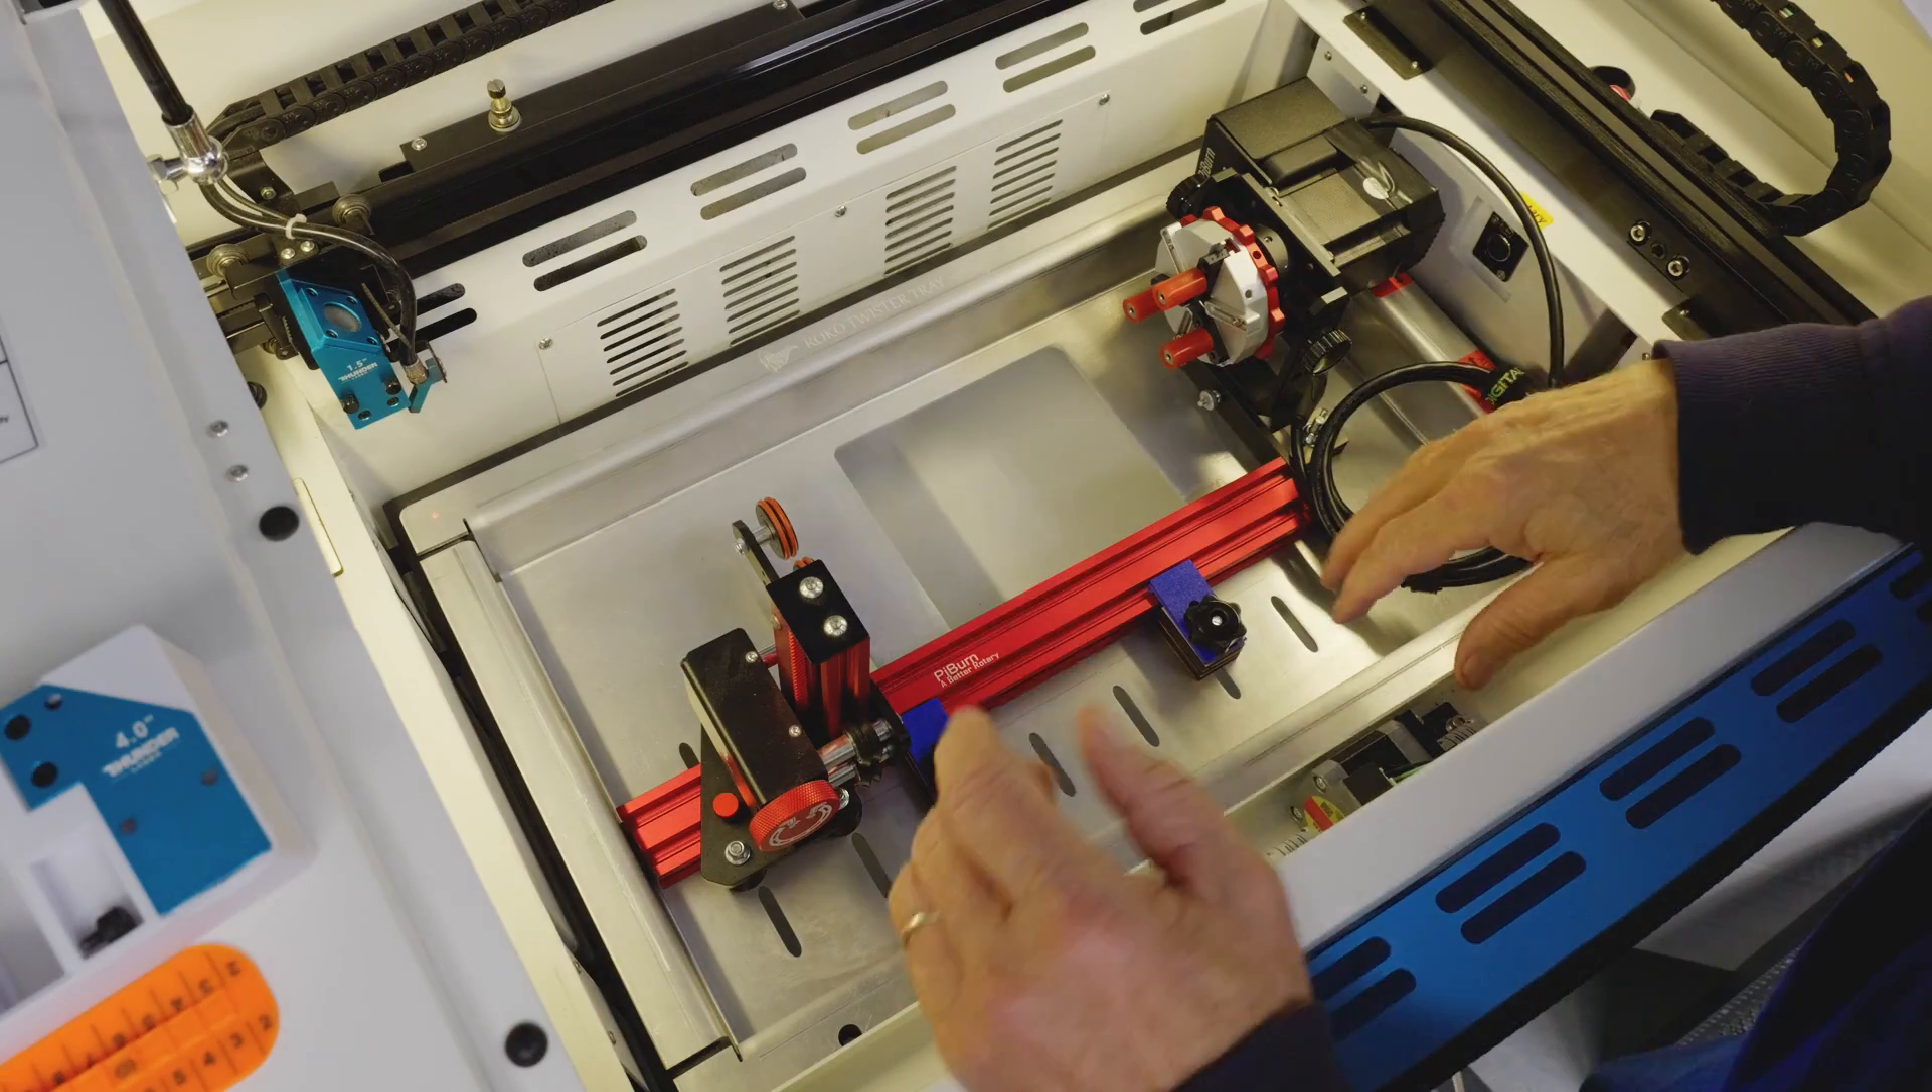This is what it looks like with the PIBURN grip installed.